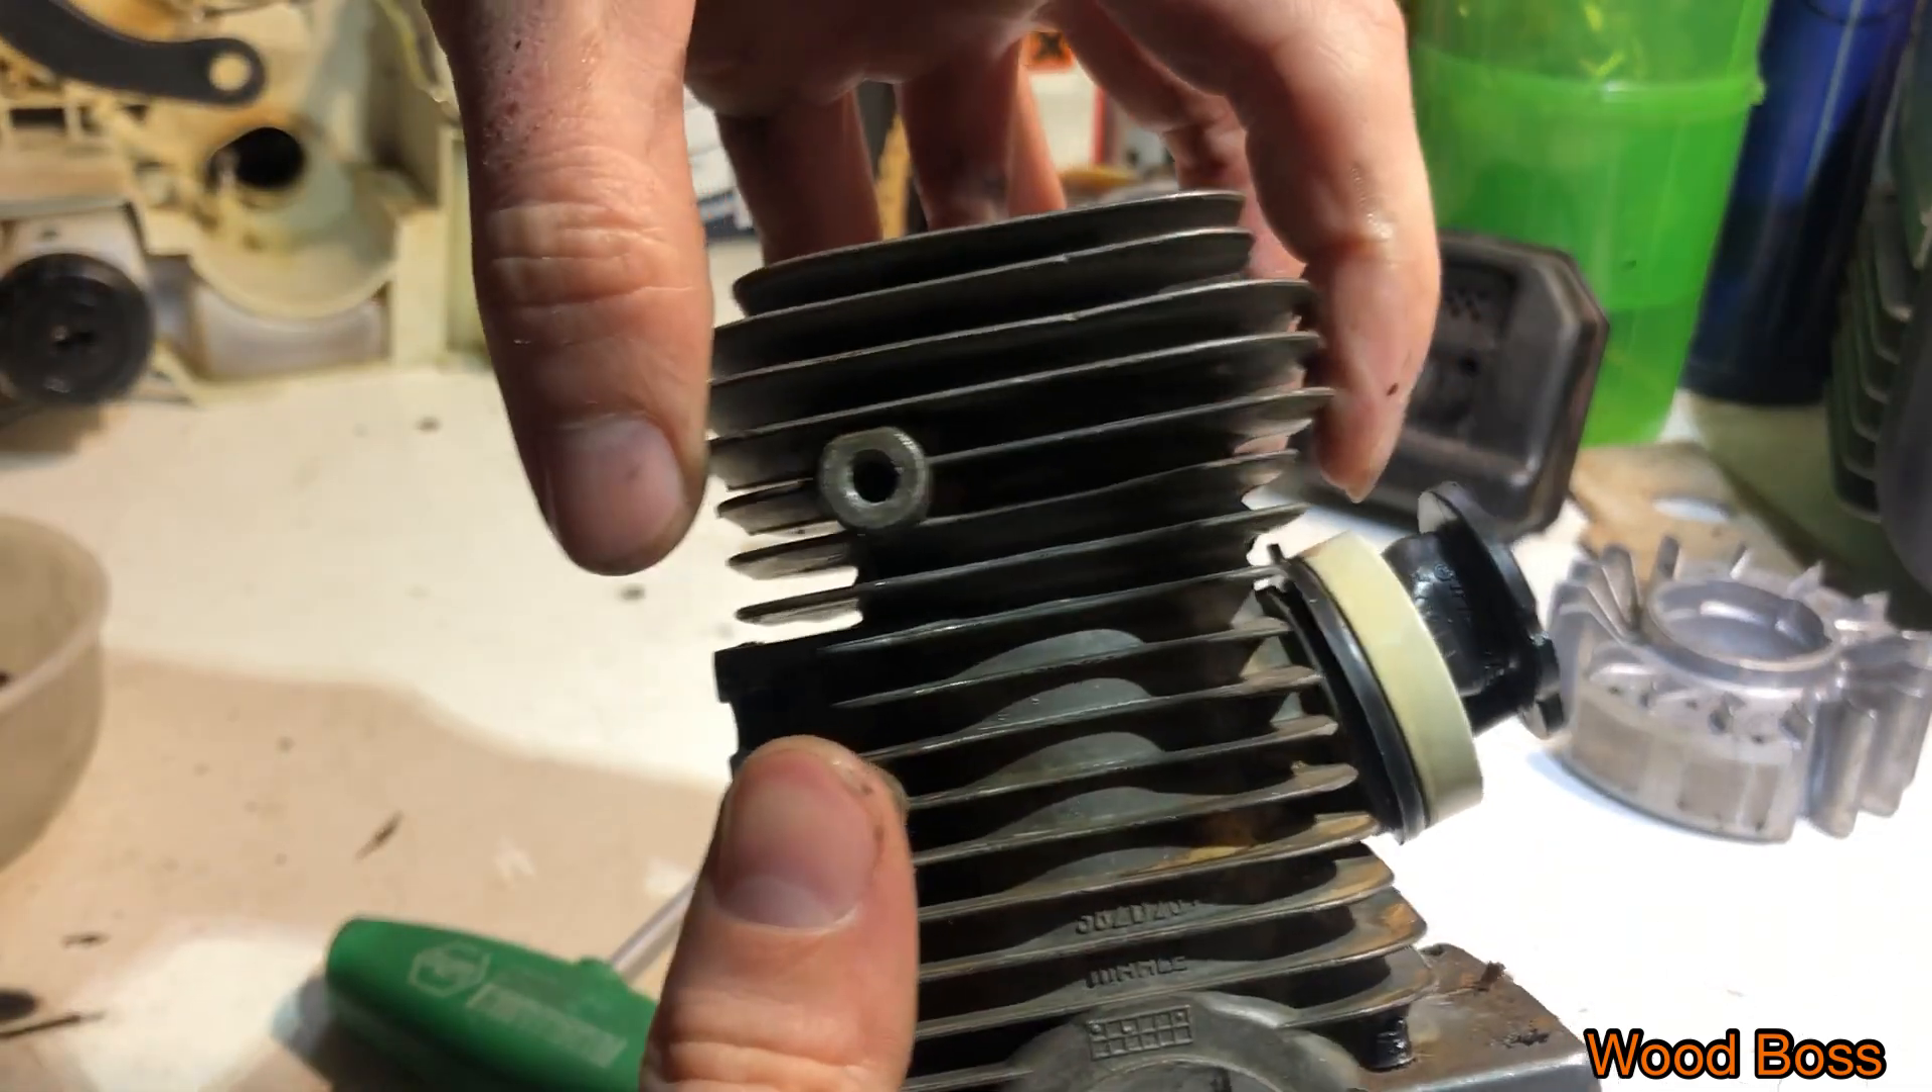Wie ihr seht, habe ich jetzt schon den Ansaugstutzen hier drauf gesetzt.